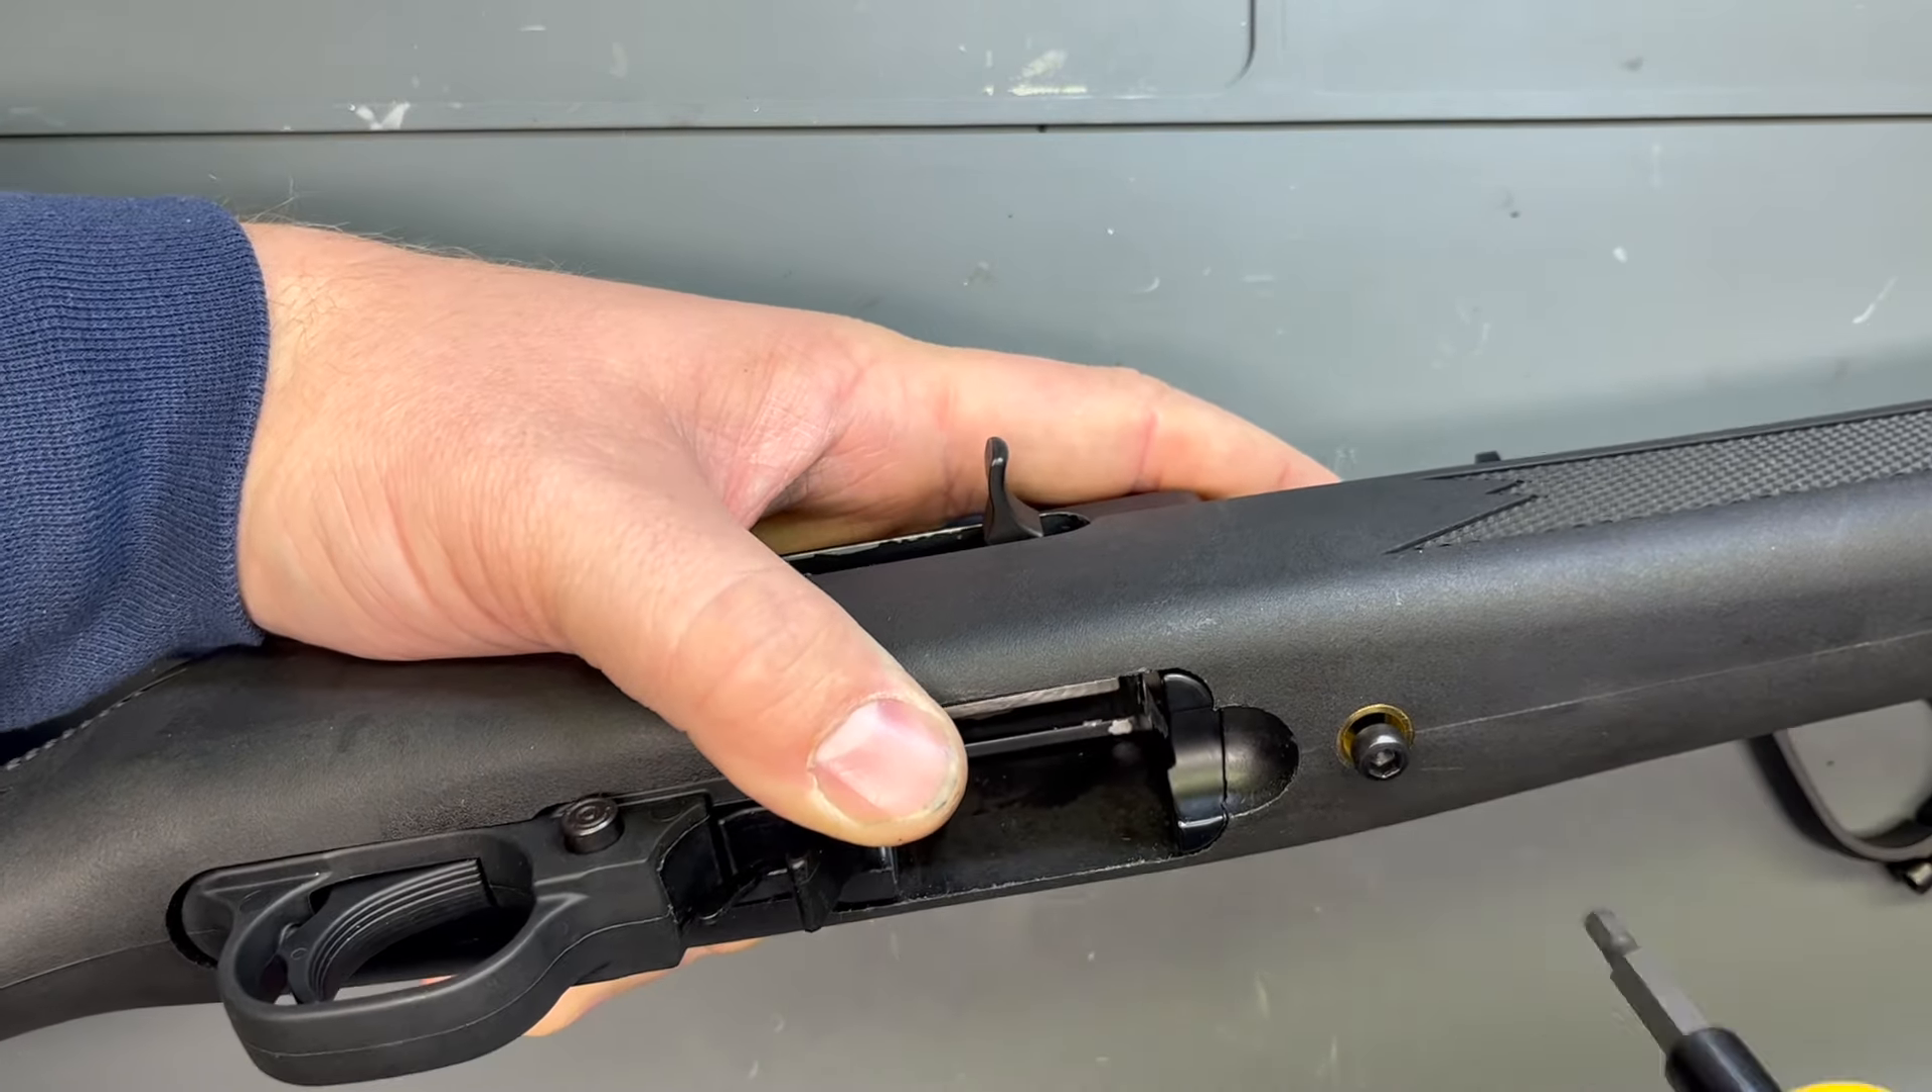We've got our action, barreled action into the stock.